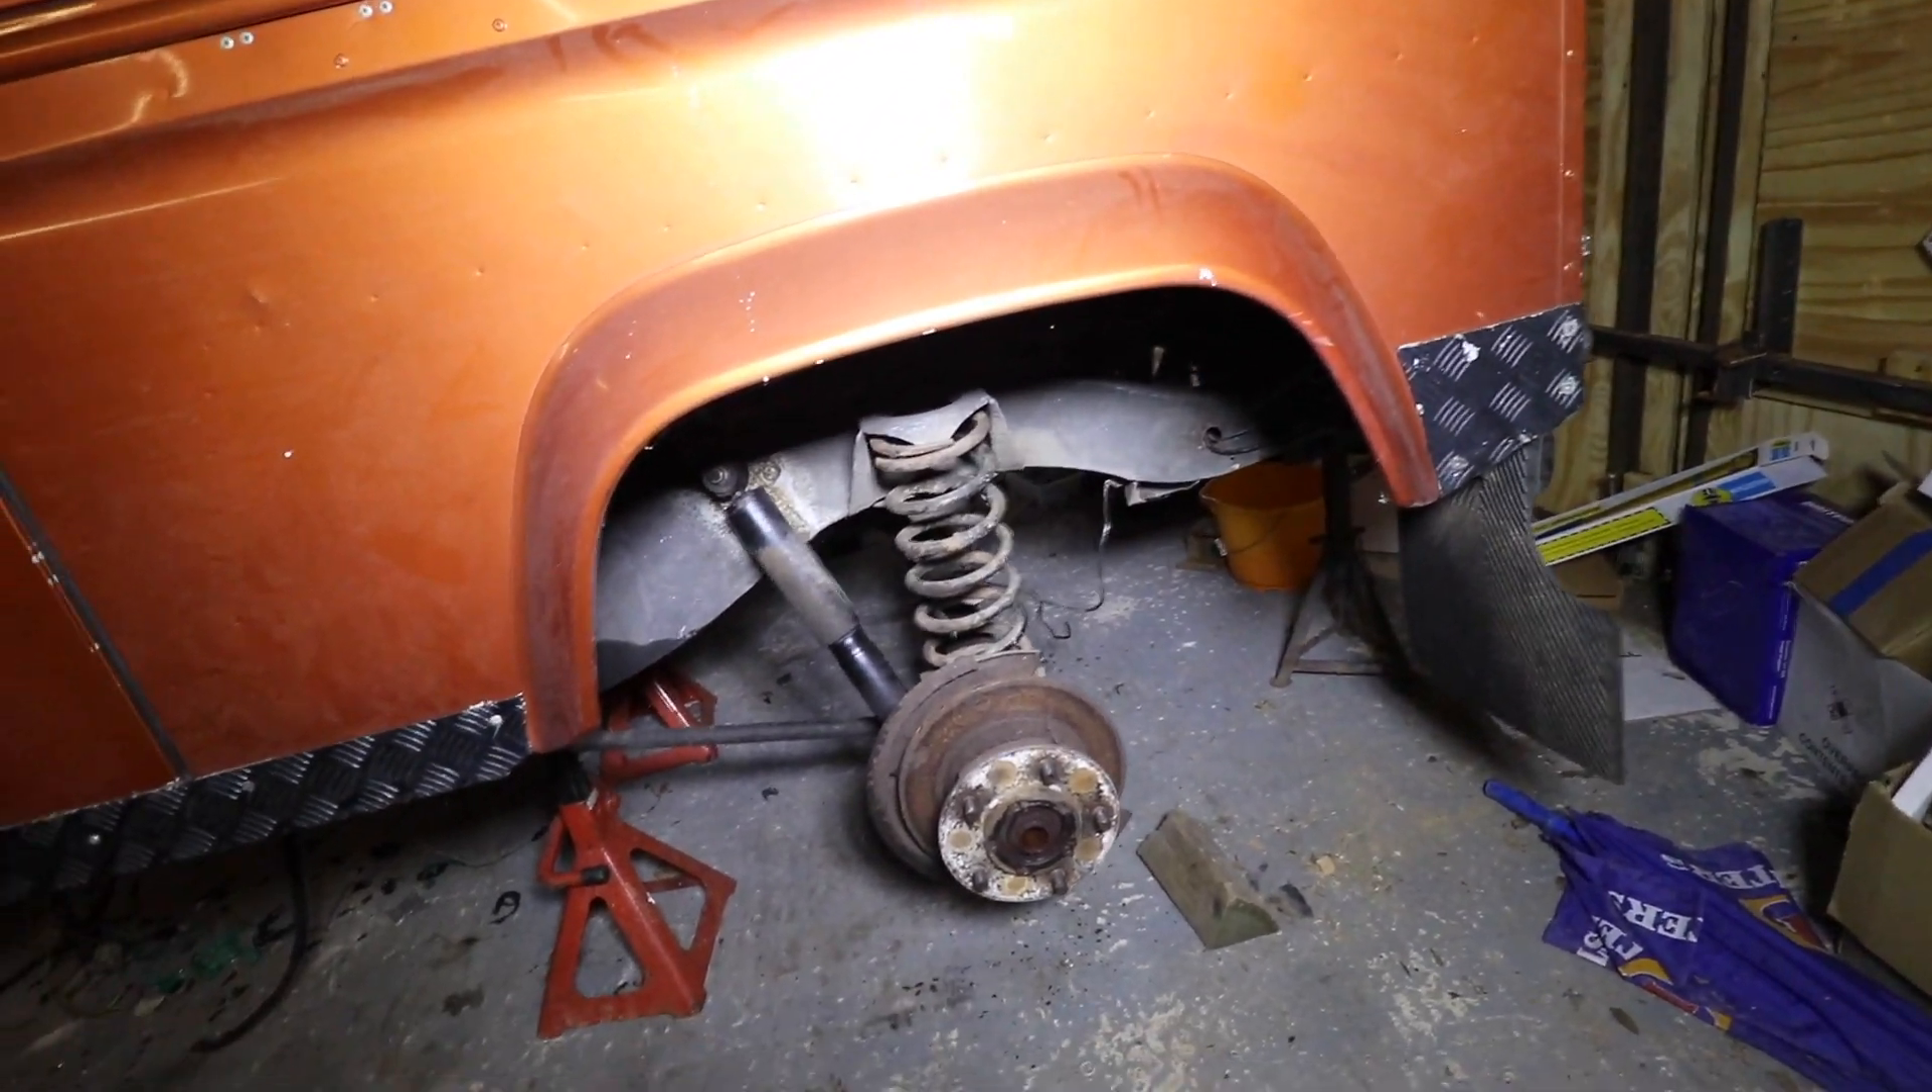I've got the back of the car jacked up And I'm about to start Taking out the rear axle.